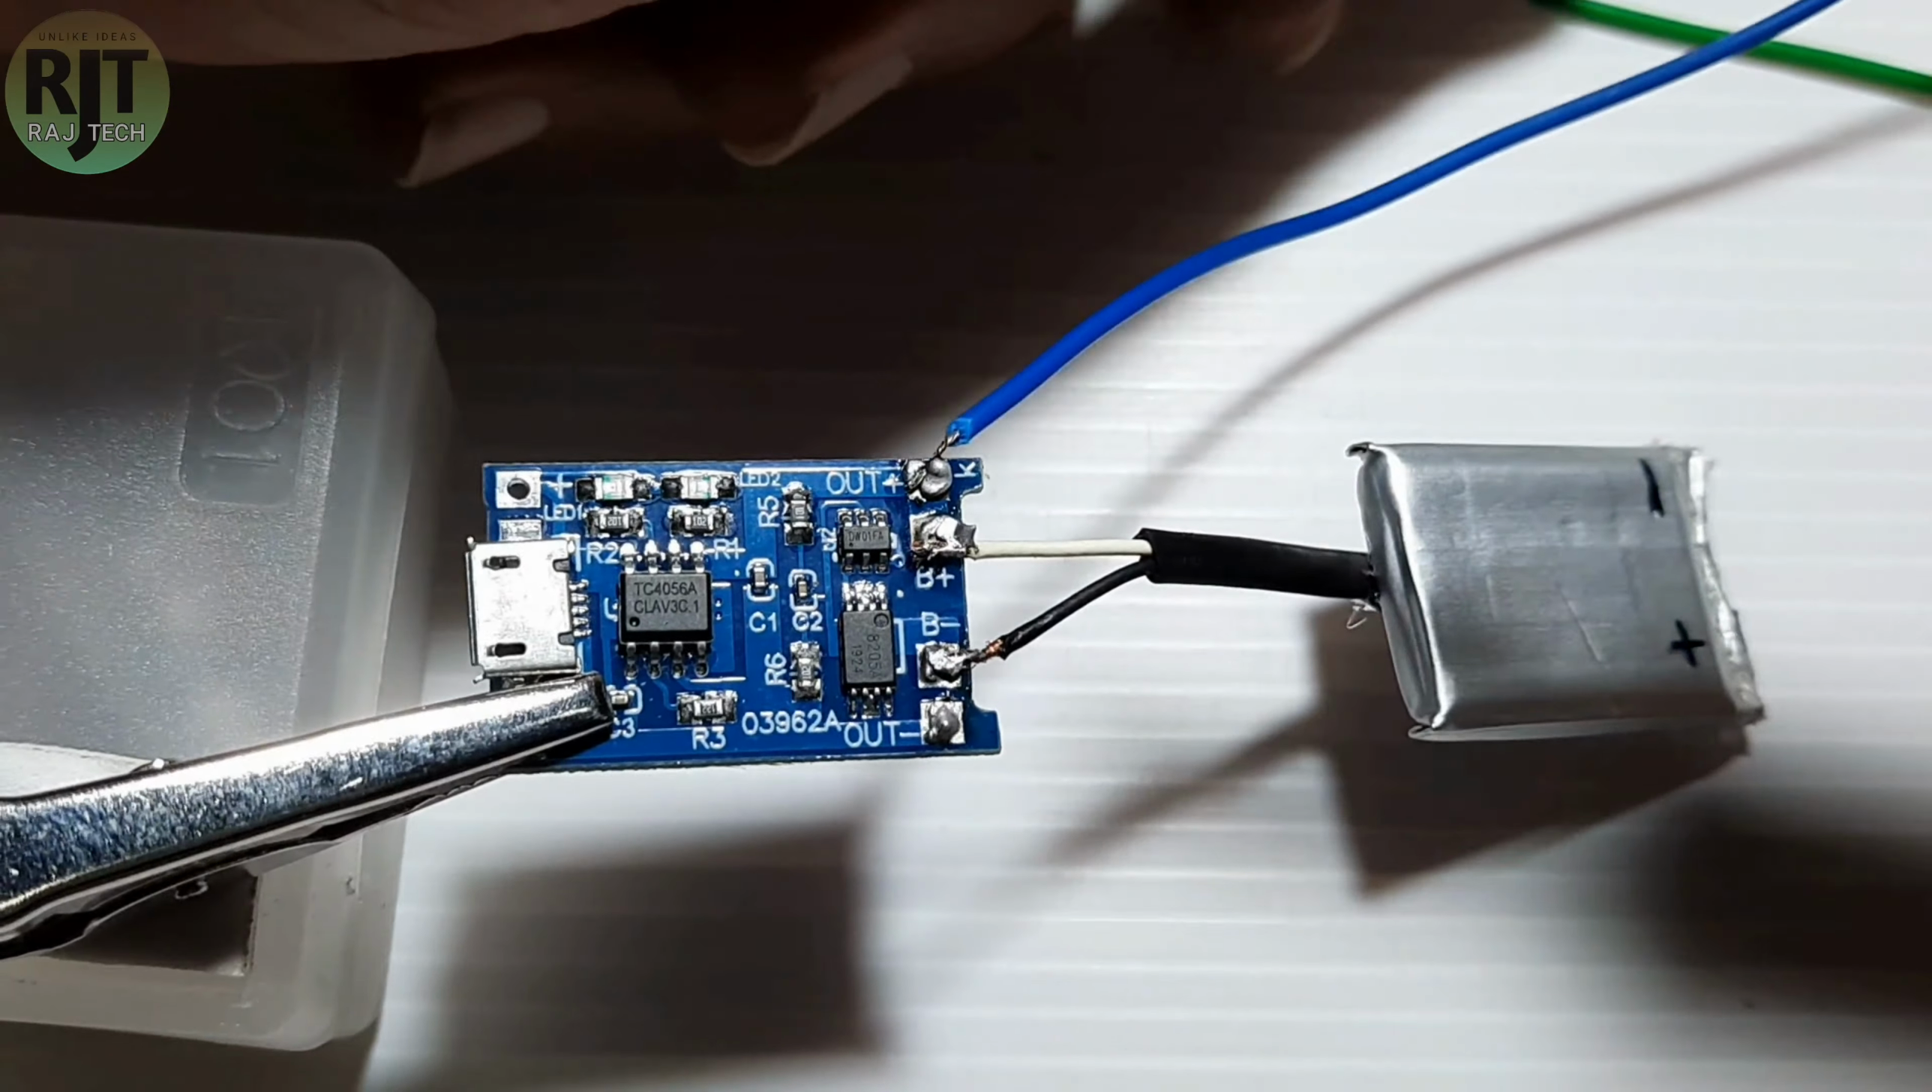जो हमारा black wire है यह हमारा negative का wire है जिसे मैंने B minus में connect किया है।